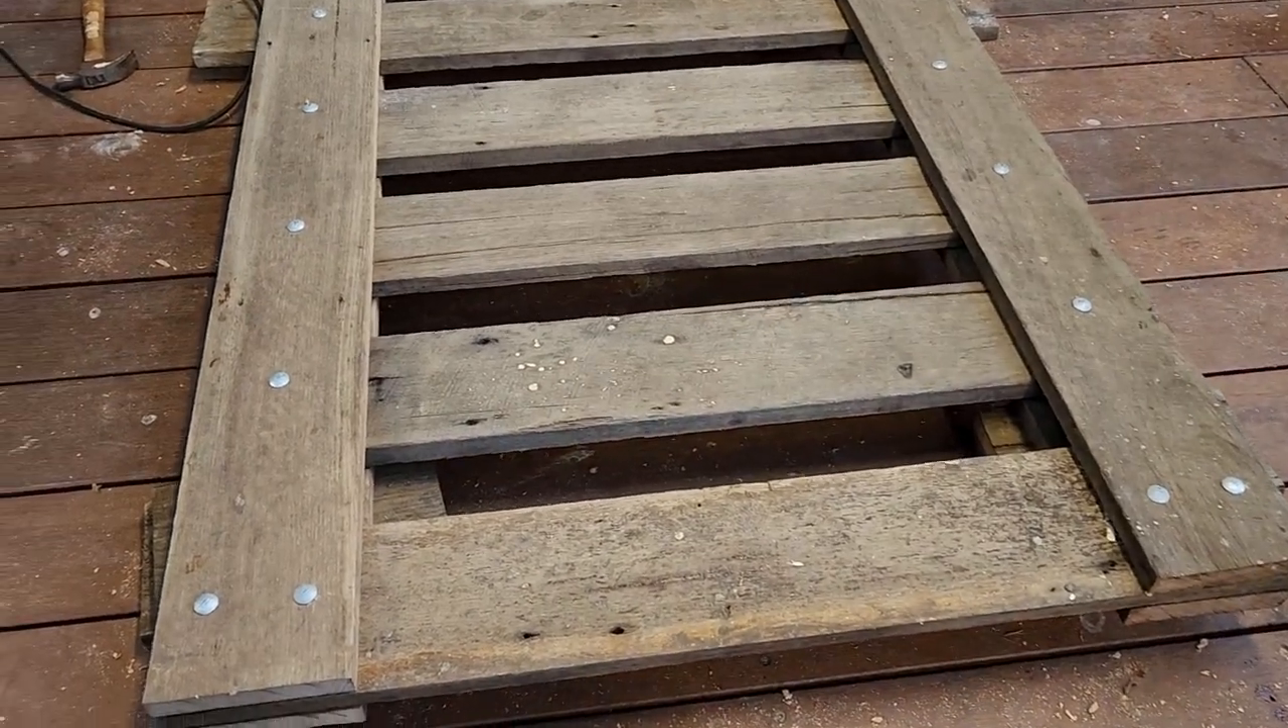So I've finished bolting the gate frame together the main parts.